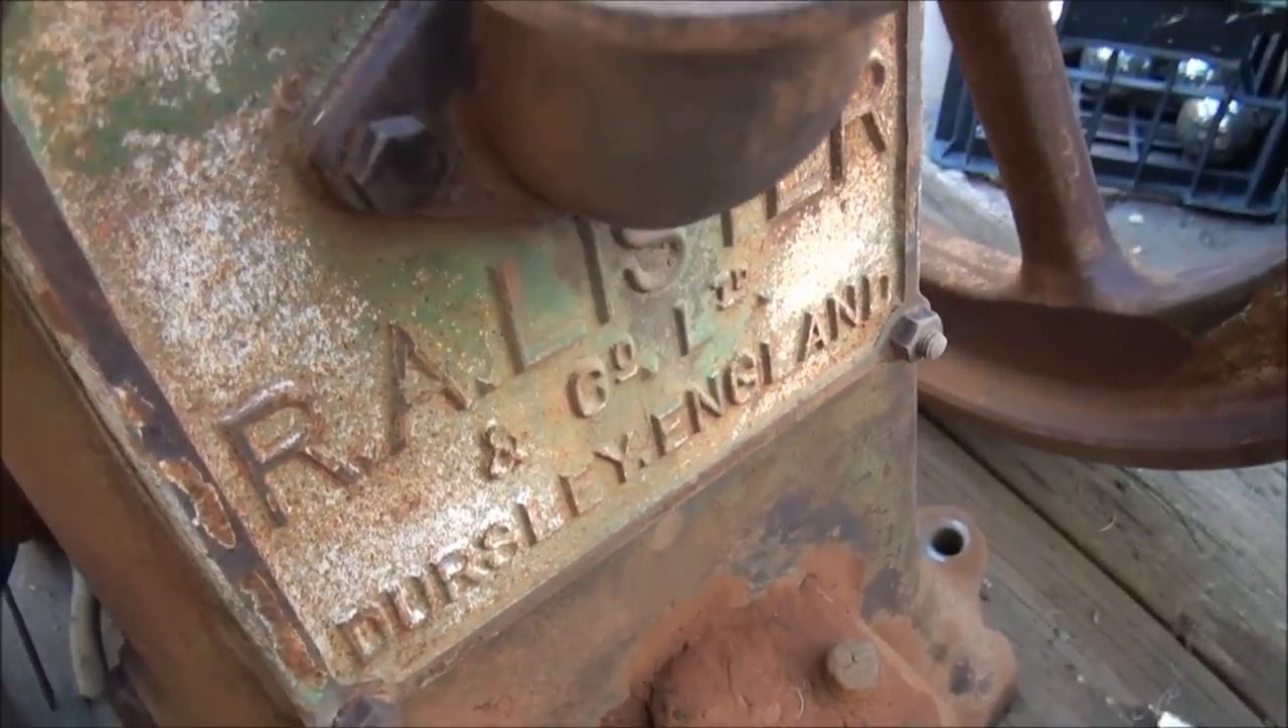I haven't even taken any of these covers off yet so at this stage the bolts have been untouched.